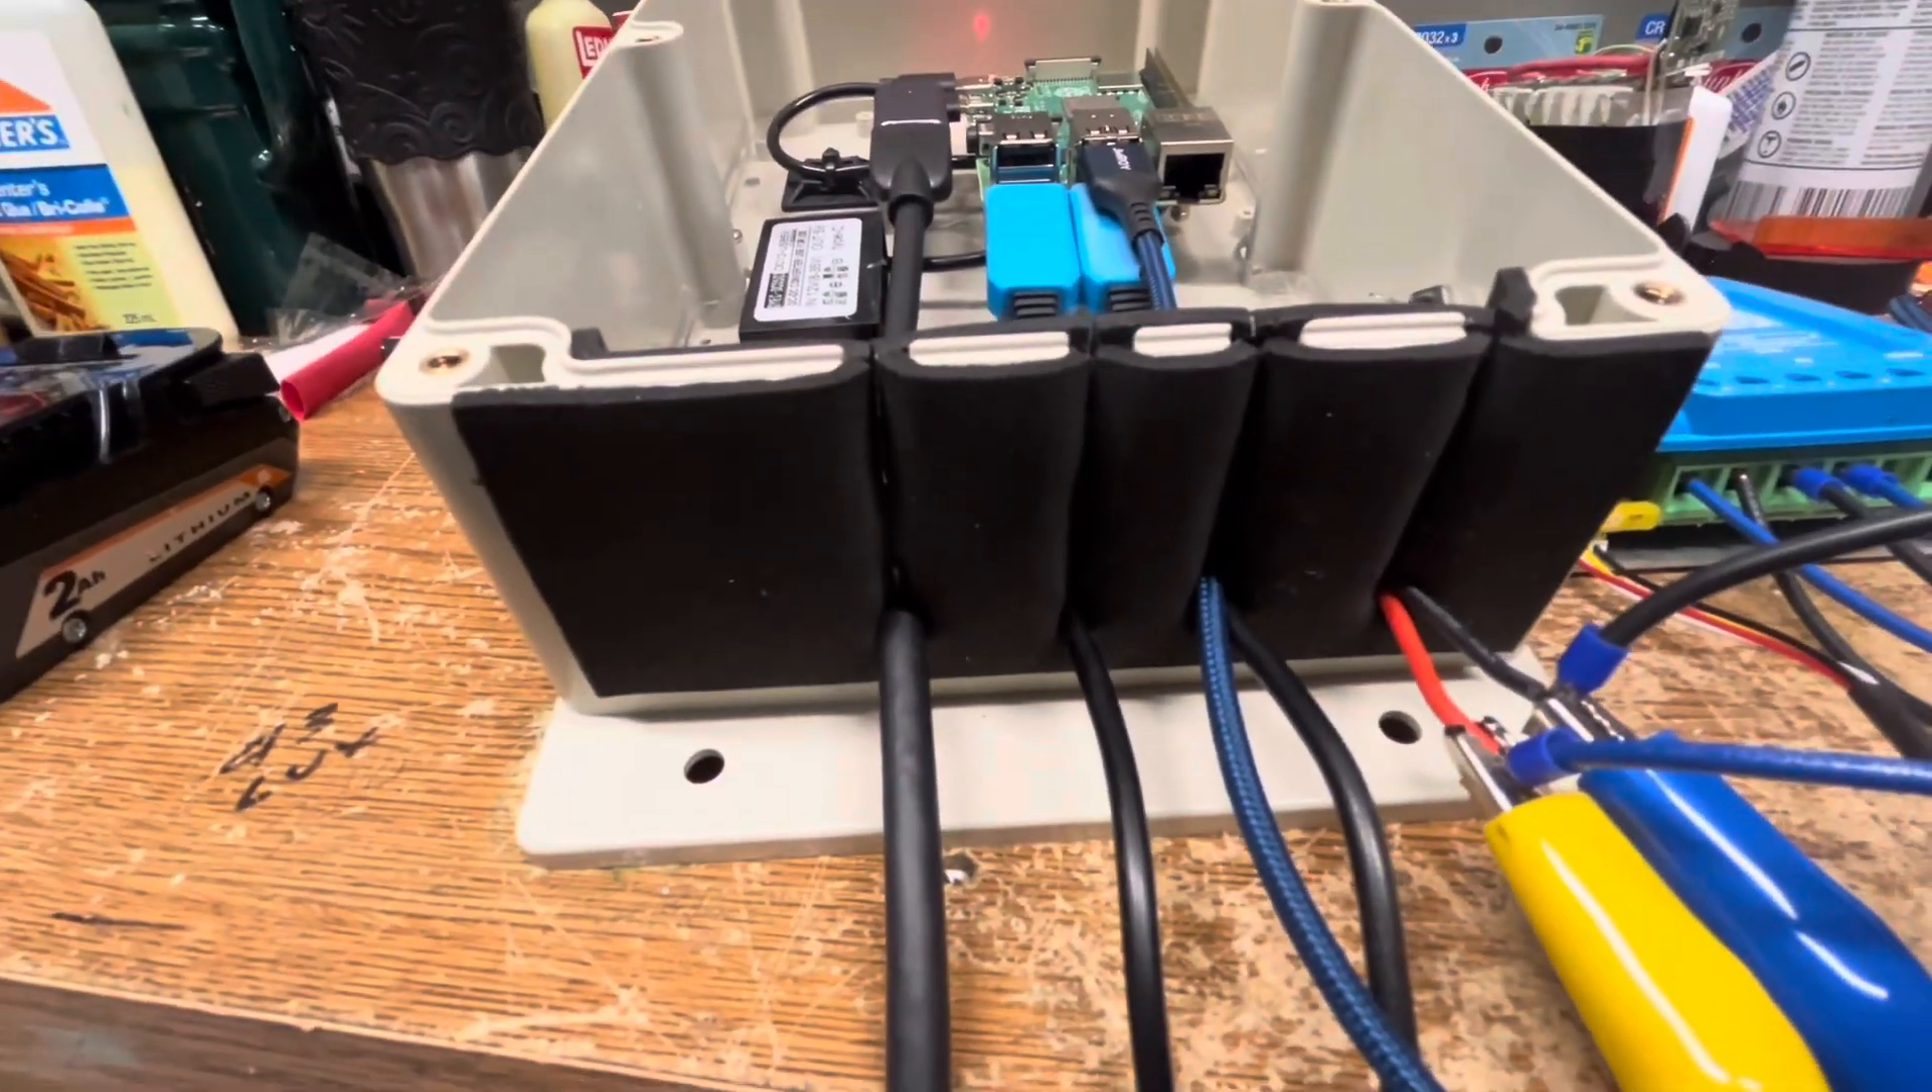So I just cut some holes, put some foam tape on here and put a little slice in the foam tape and the cables are coming through the bottom.